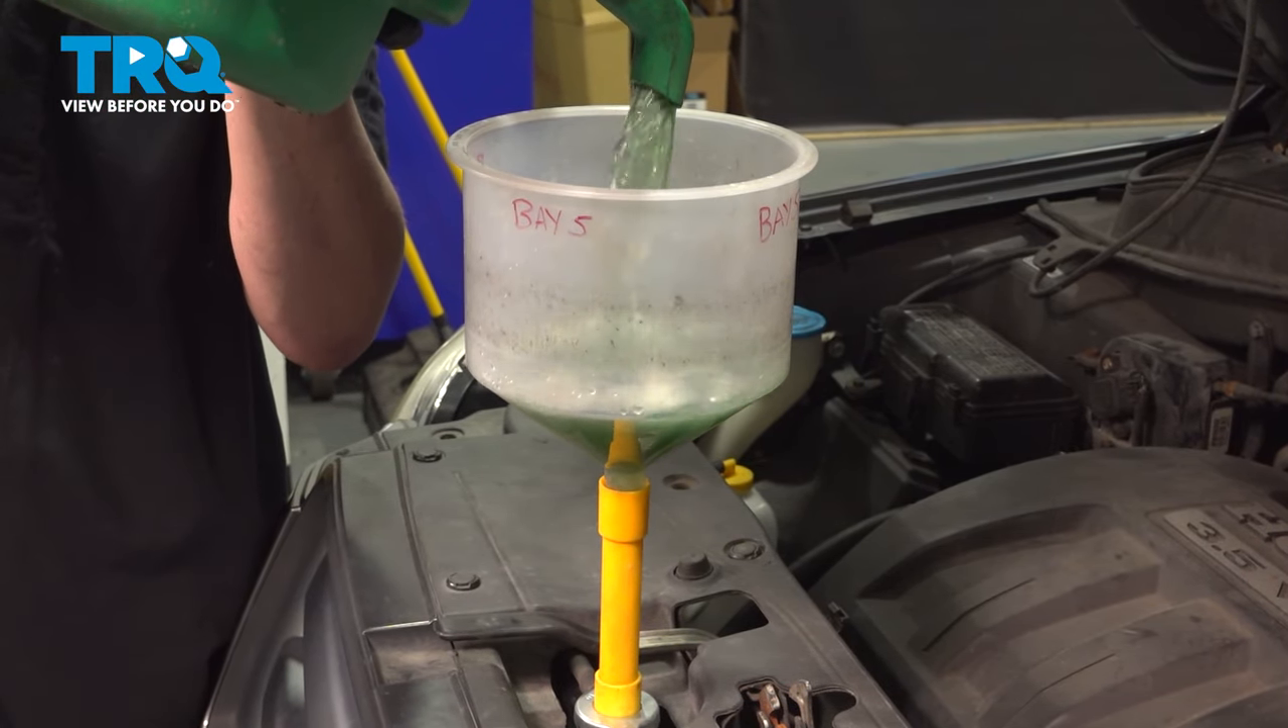On the radiator, I have installed a coolant funnel.